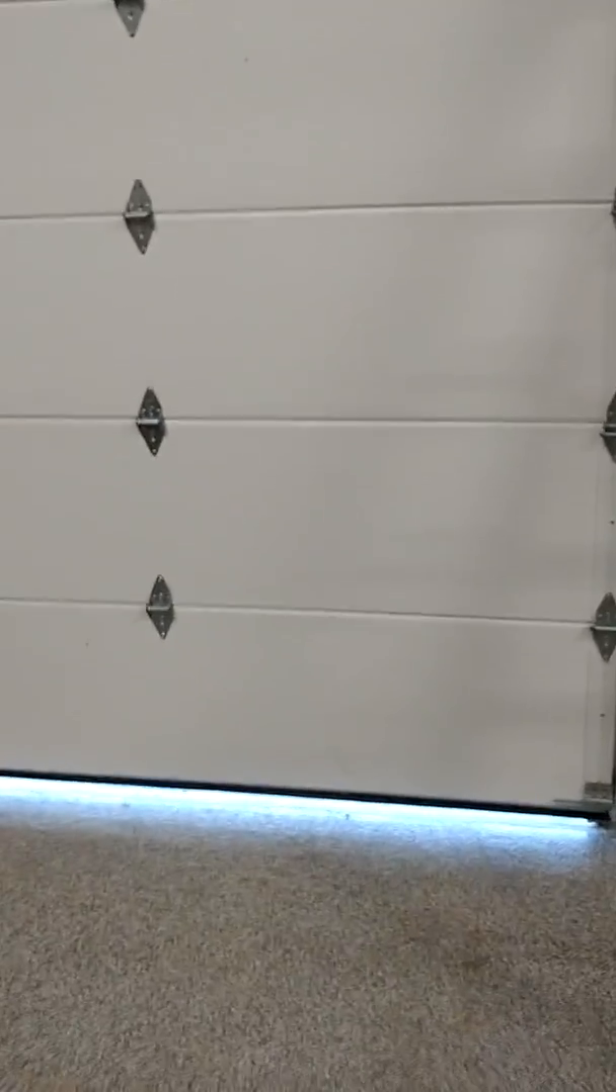That door it's not sitting flat on the on the floor.